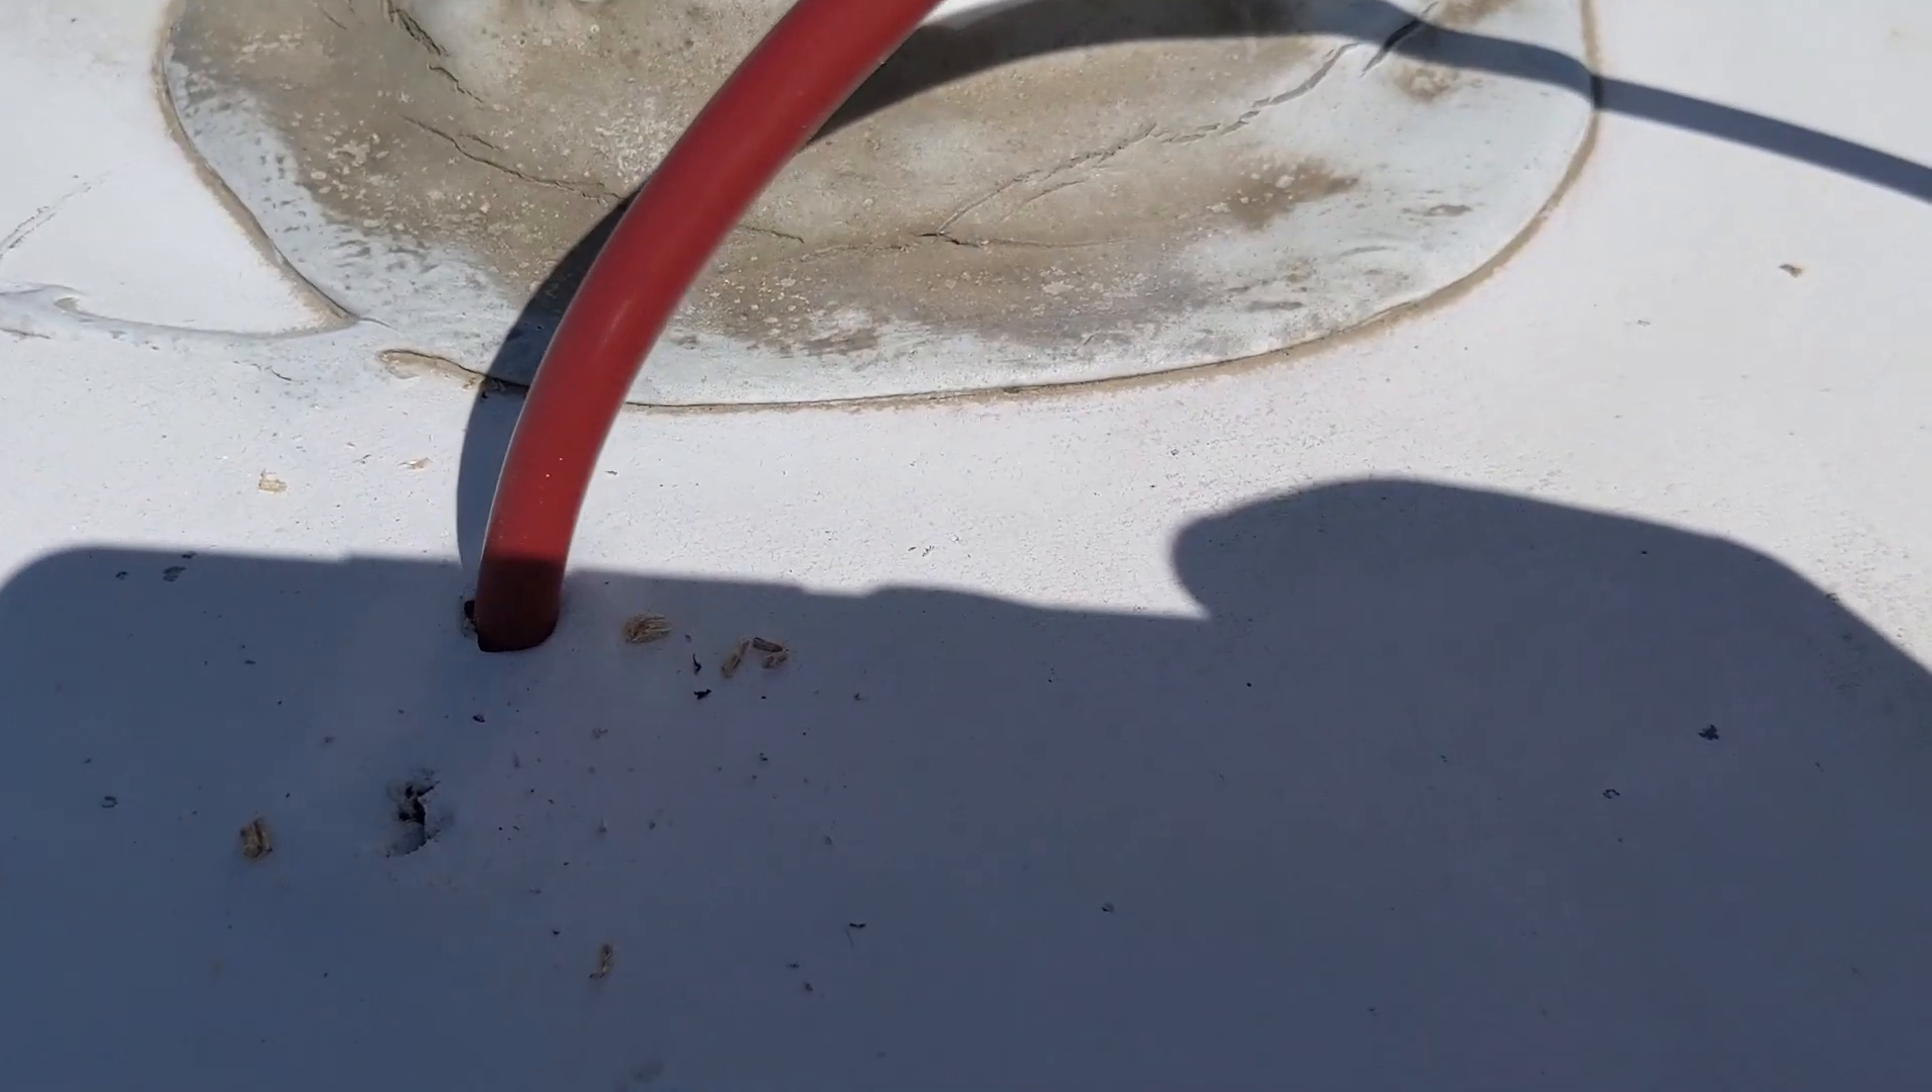So you can see I've started one hole, fishing one wire through.